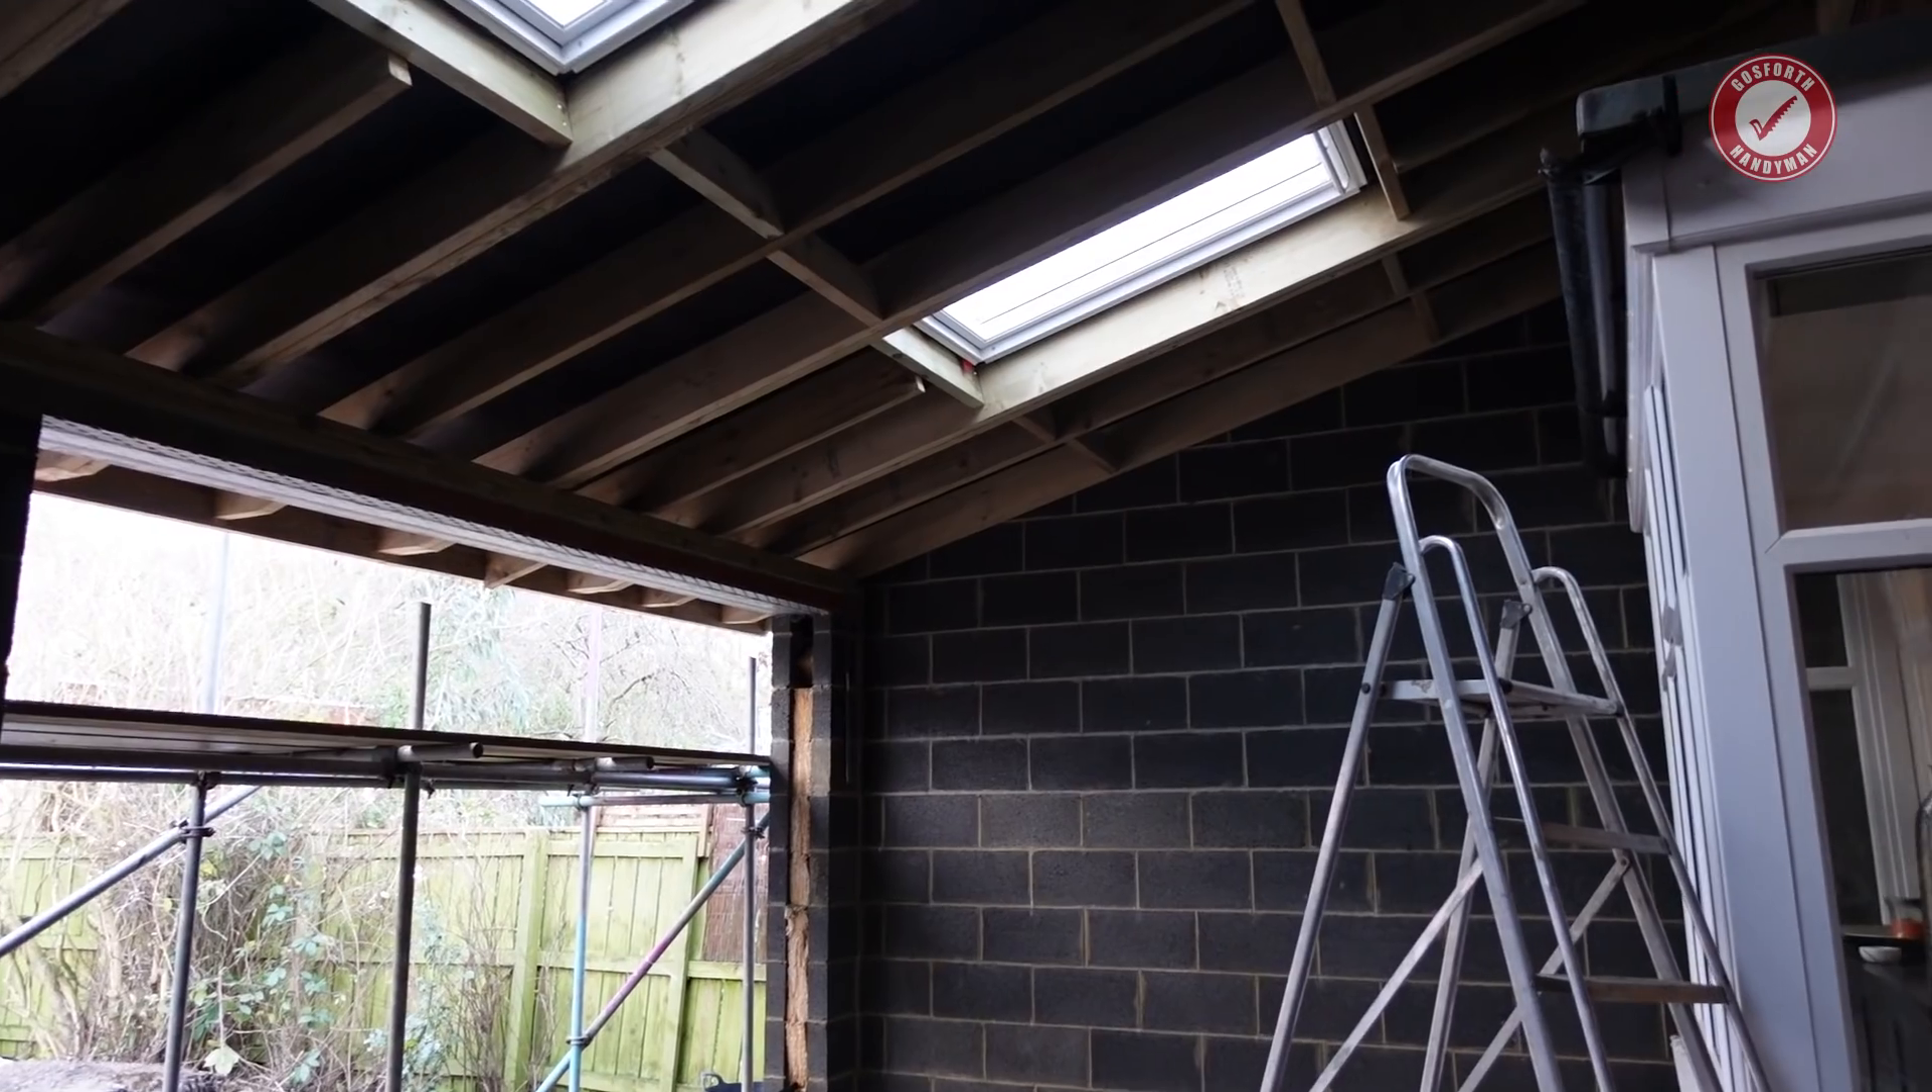And 48 hours ish later and here we are. We are done. We have a roof.